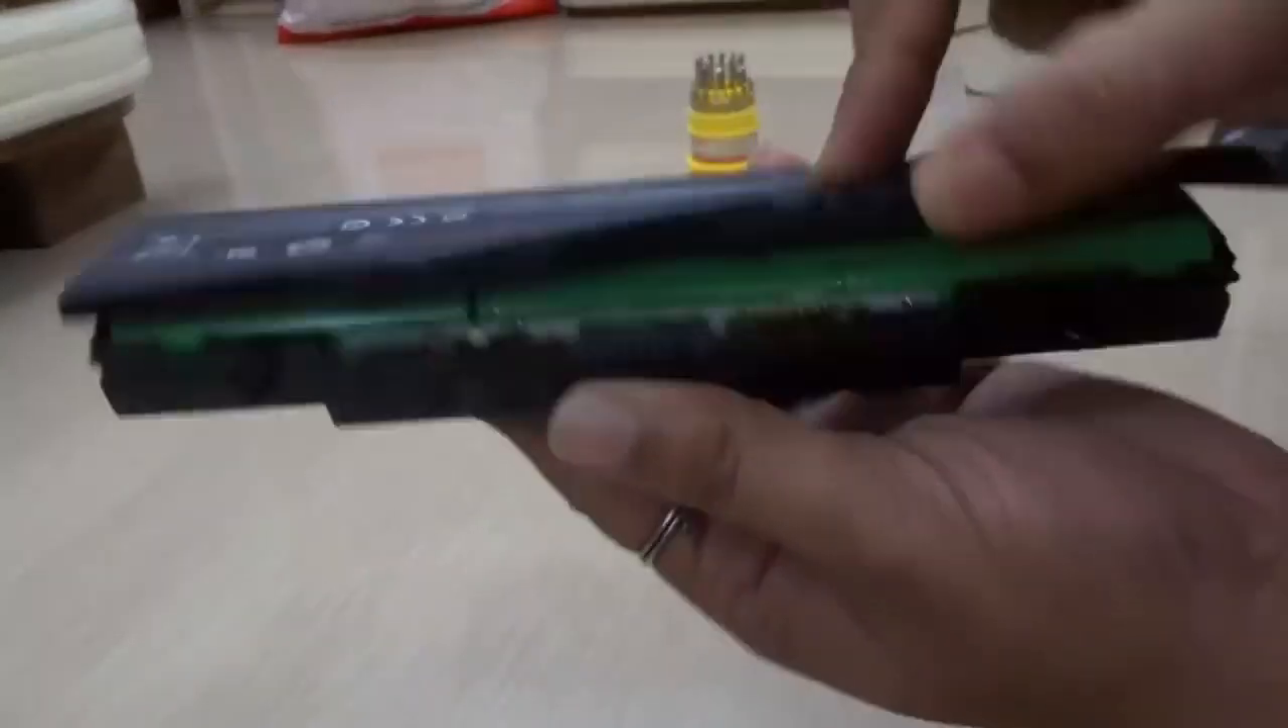You can see from here, I have opened the battery.